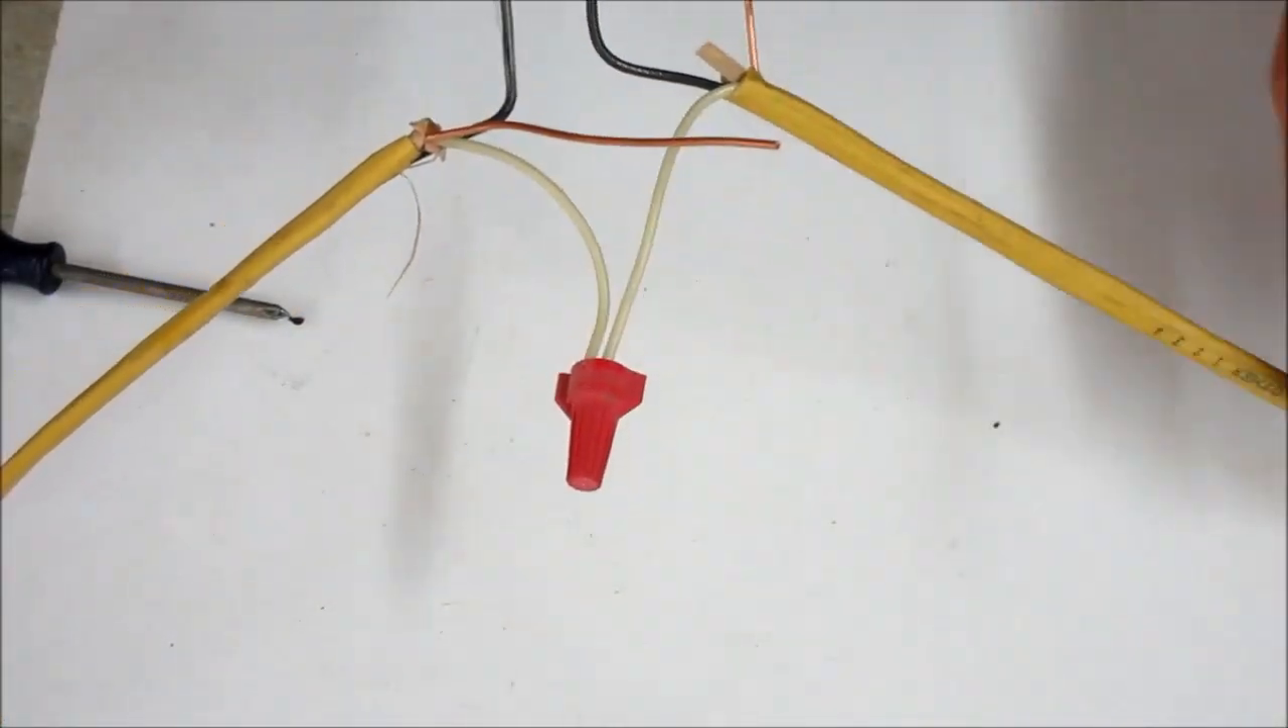We got the white wire tied together.